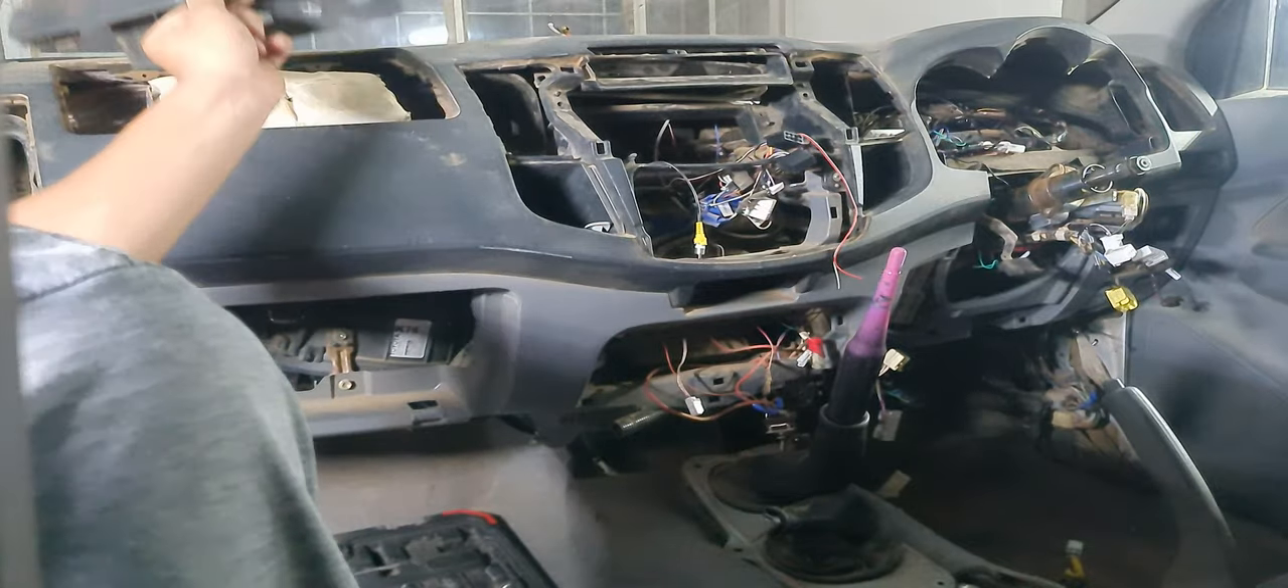As you can see all the clusters and everything has been removed.